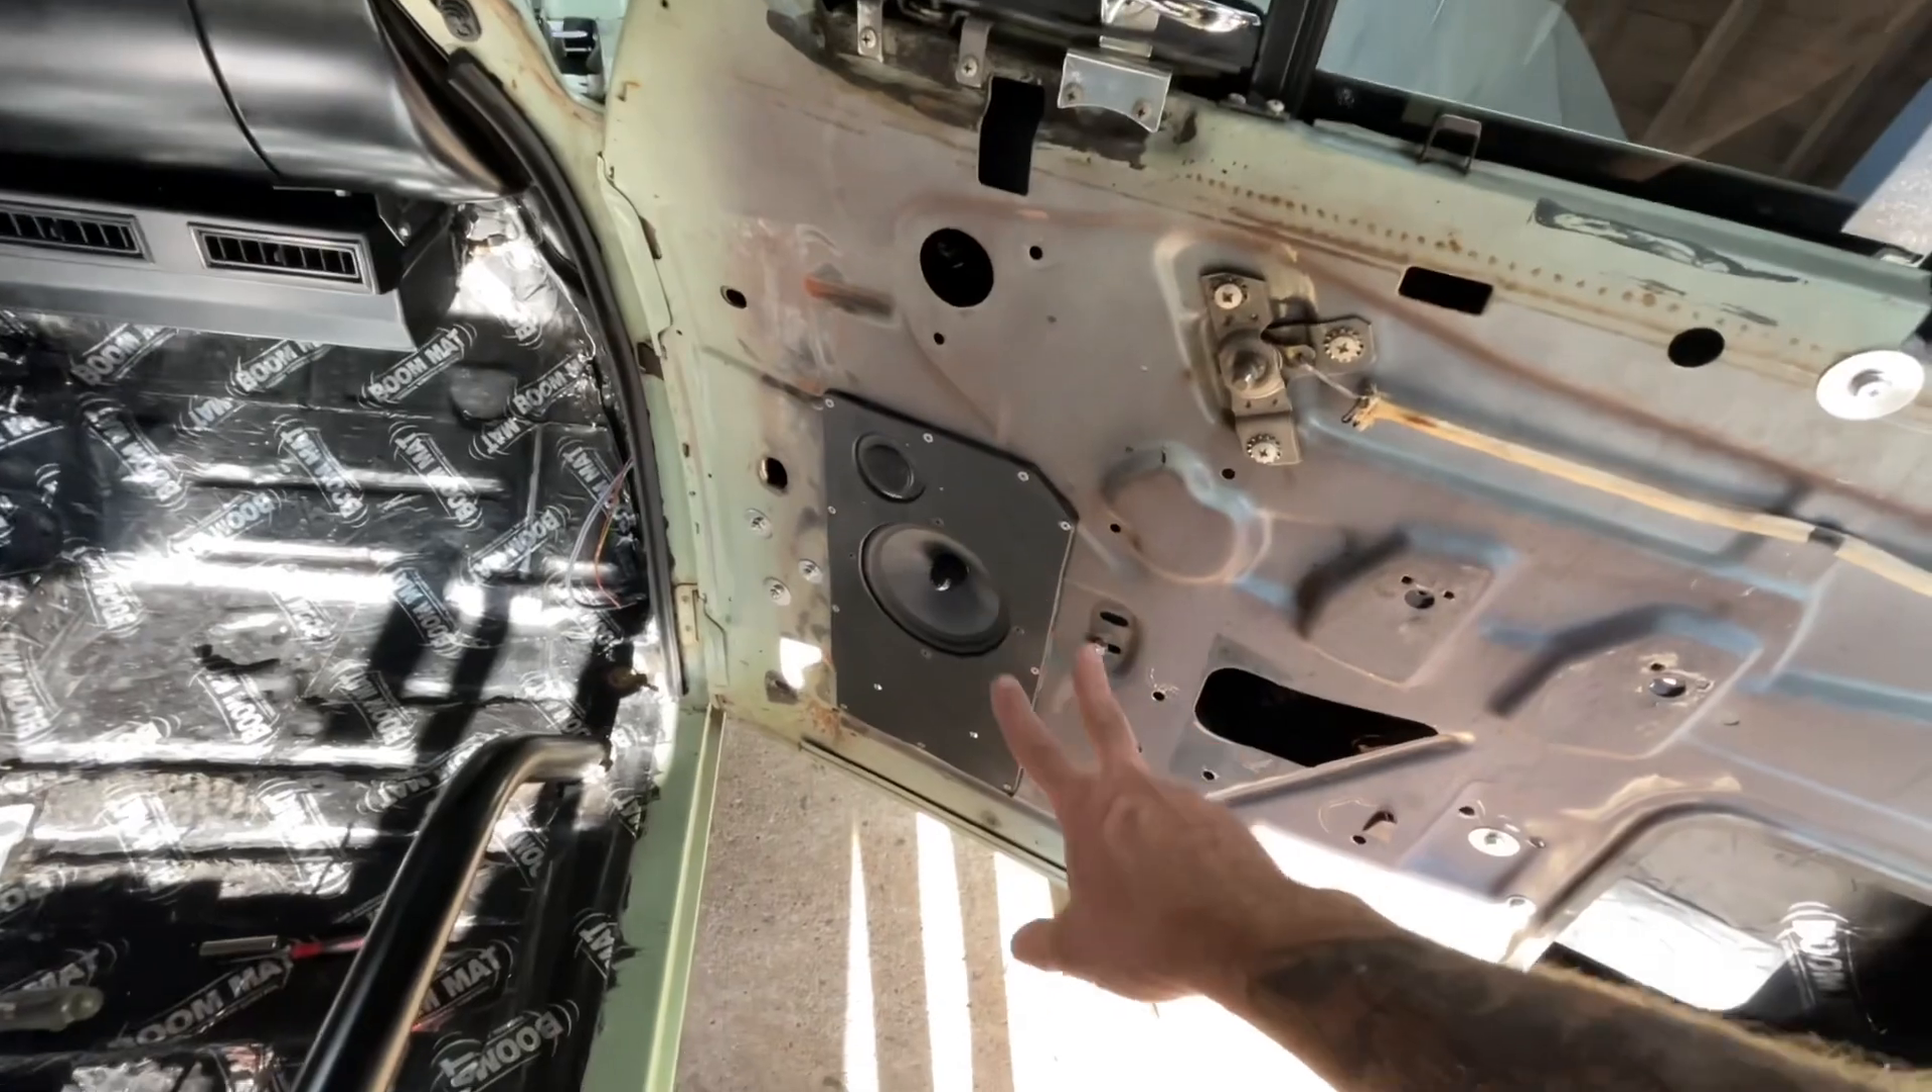Got the speaker set up in permanently.